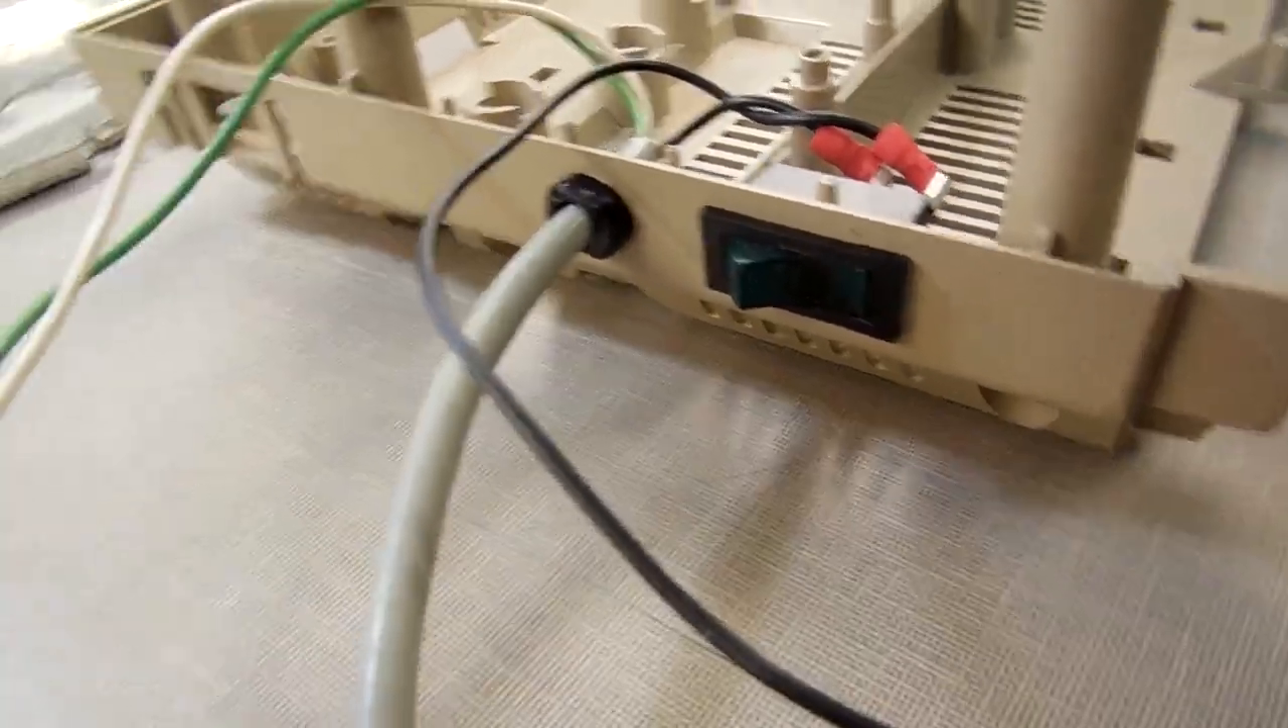I added a switch there, and I added a power wire there.